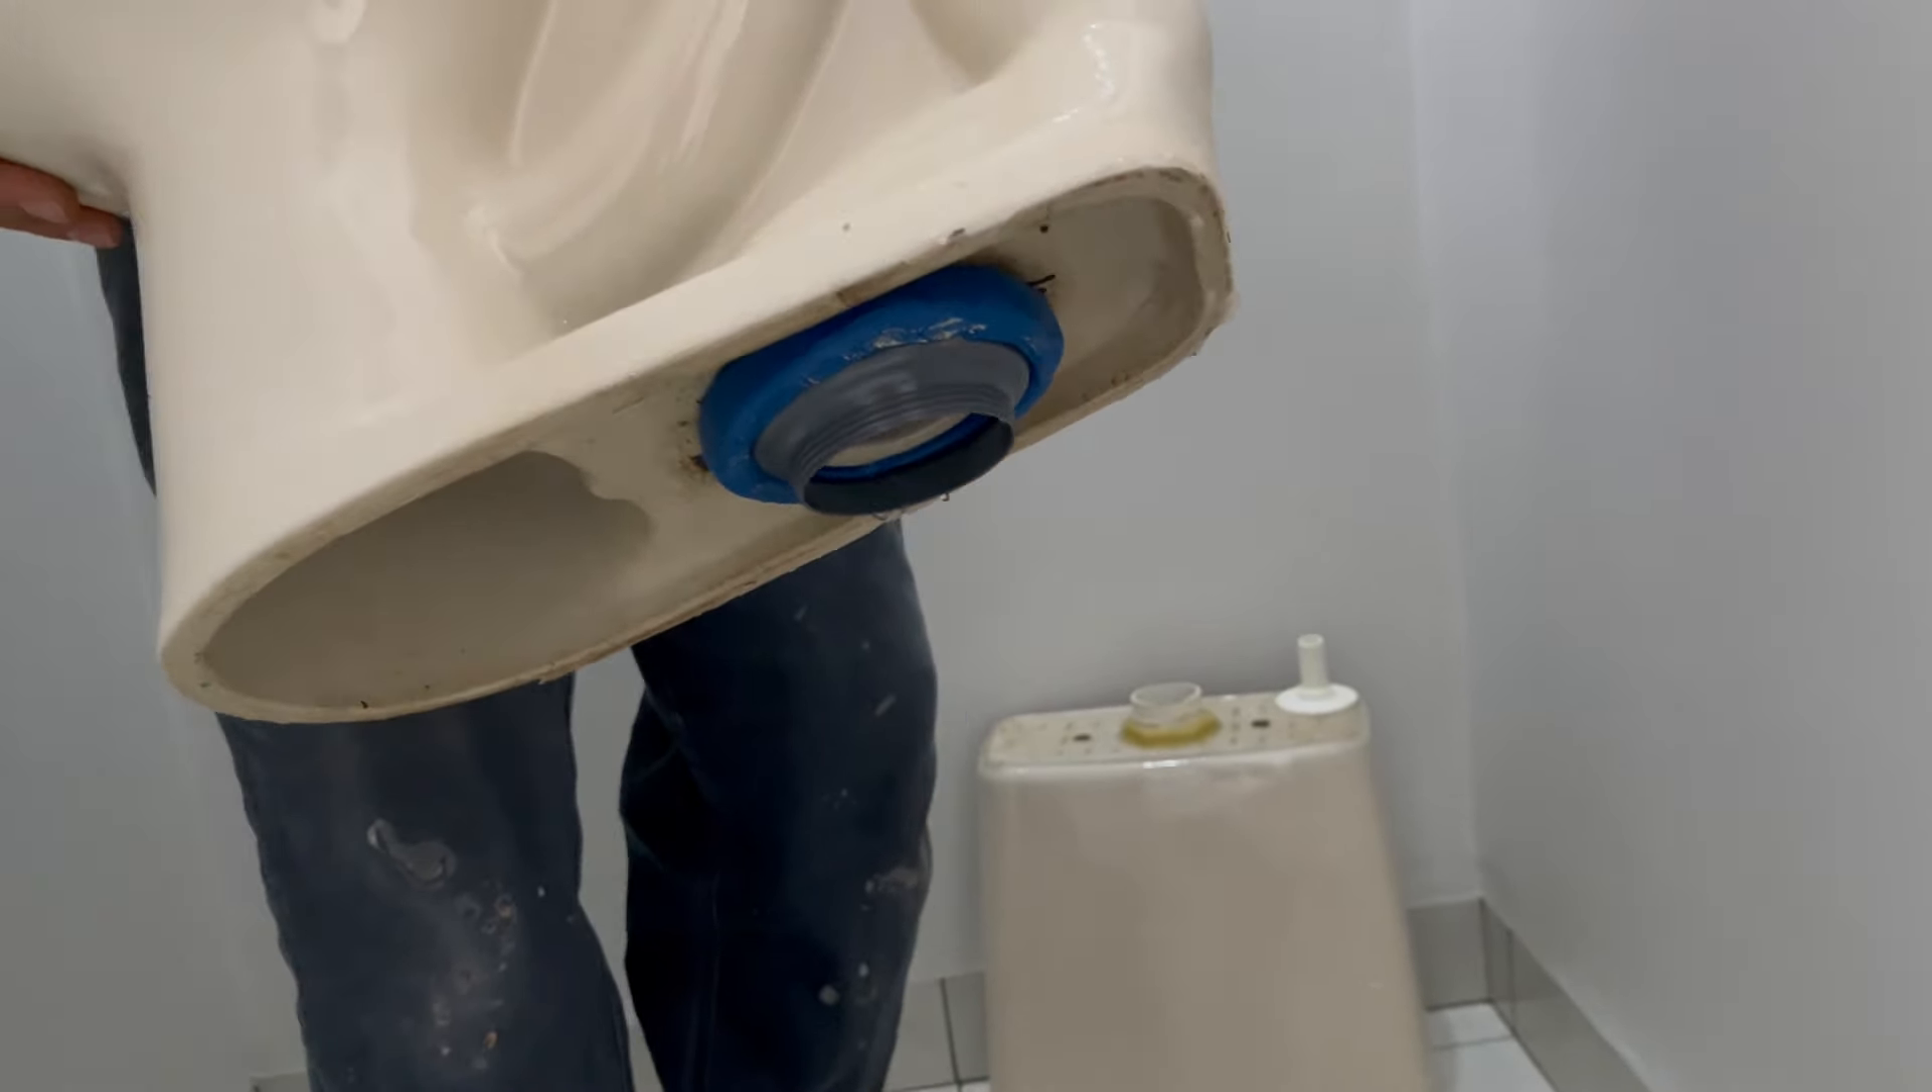O anel de vedação já está colocado.